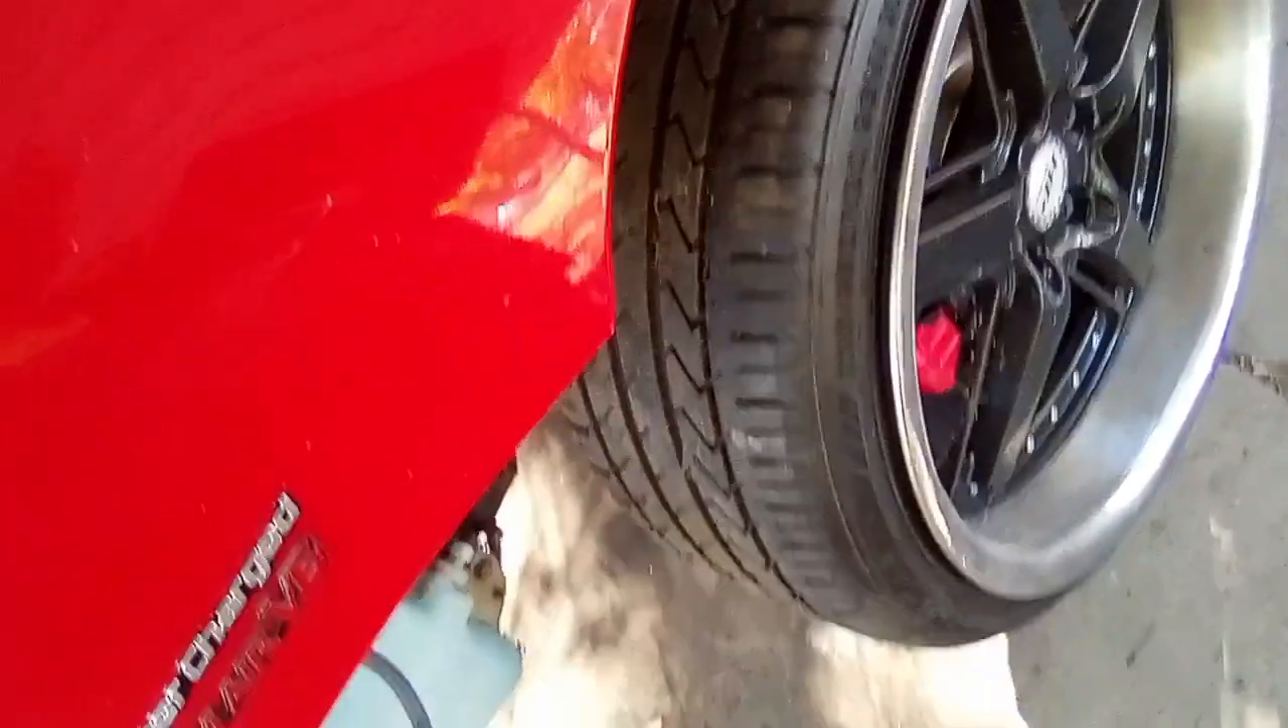I've still got to pull the wheels off.